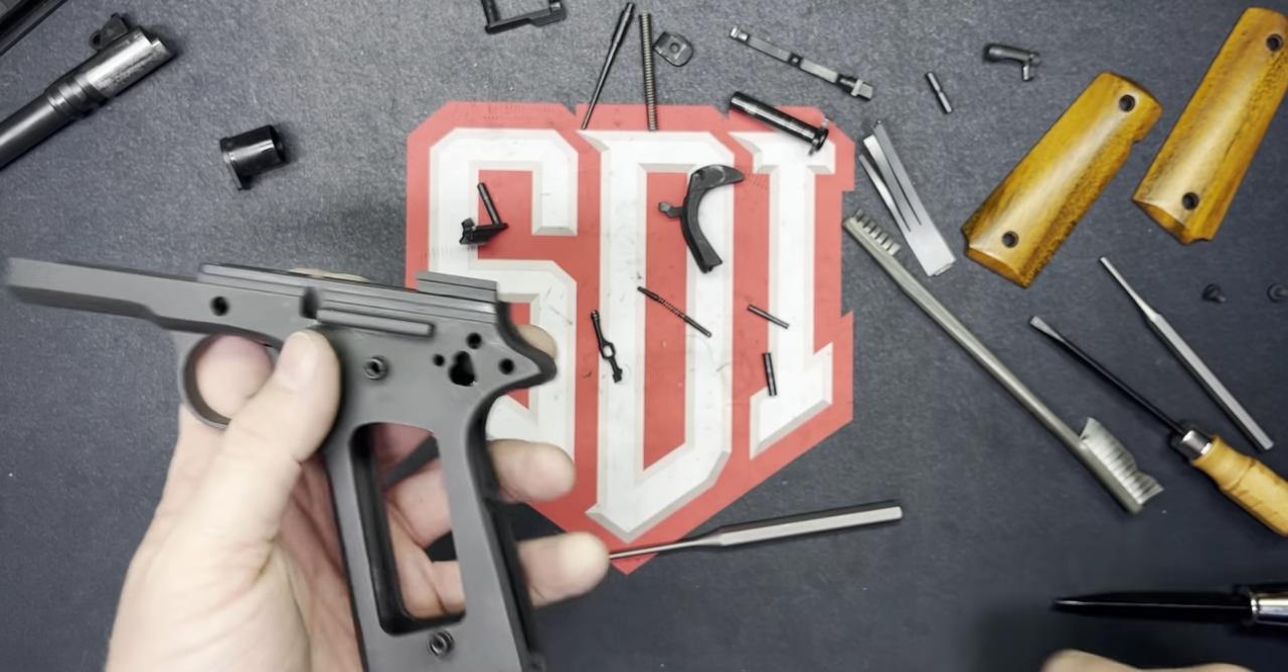Now, this frame is stripped, essentially.